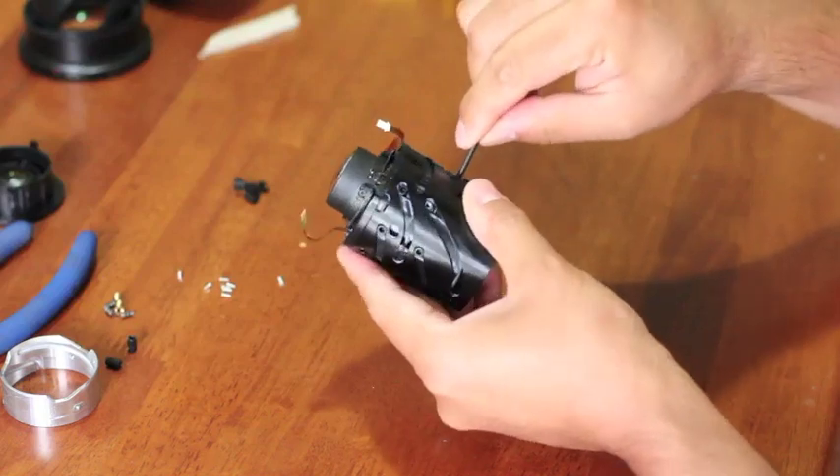The silver ring to the bottom left I've already removed by unscrewing the three screws holding it together.